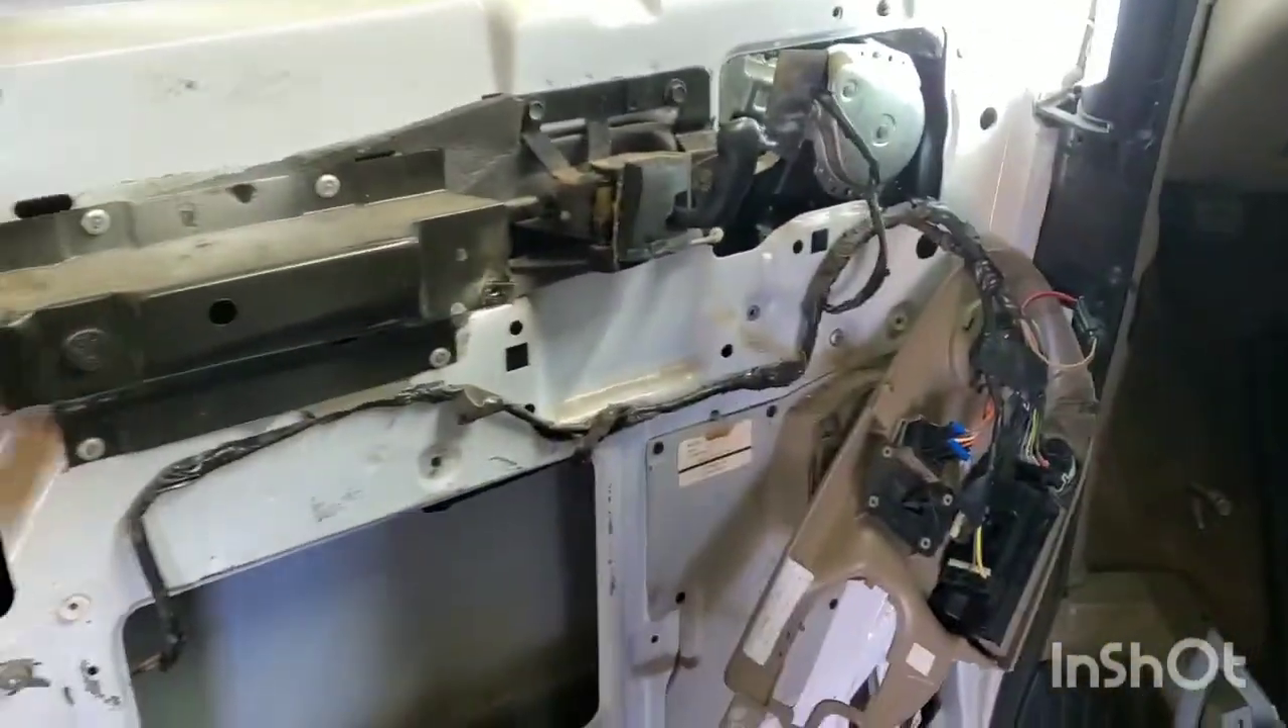Now the door panel was pretty easy to take off.